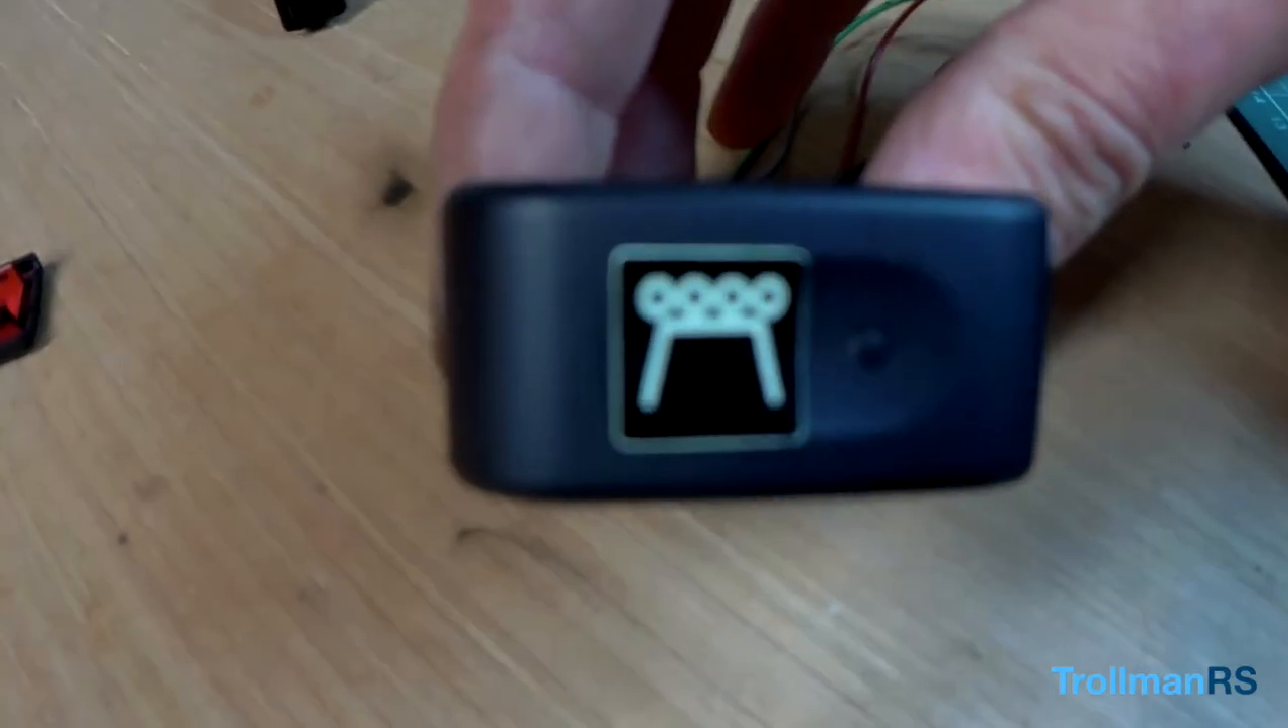So I've taken the cover off the fog lamp. And put on a roof light sticker.